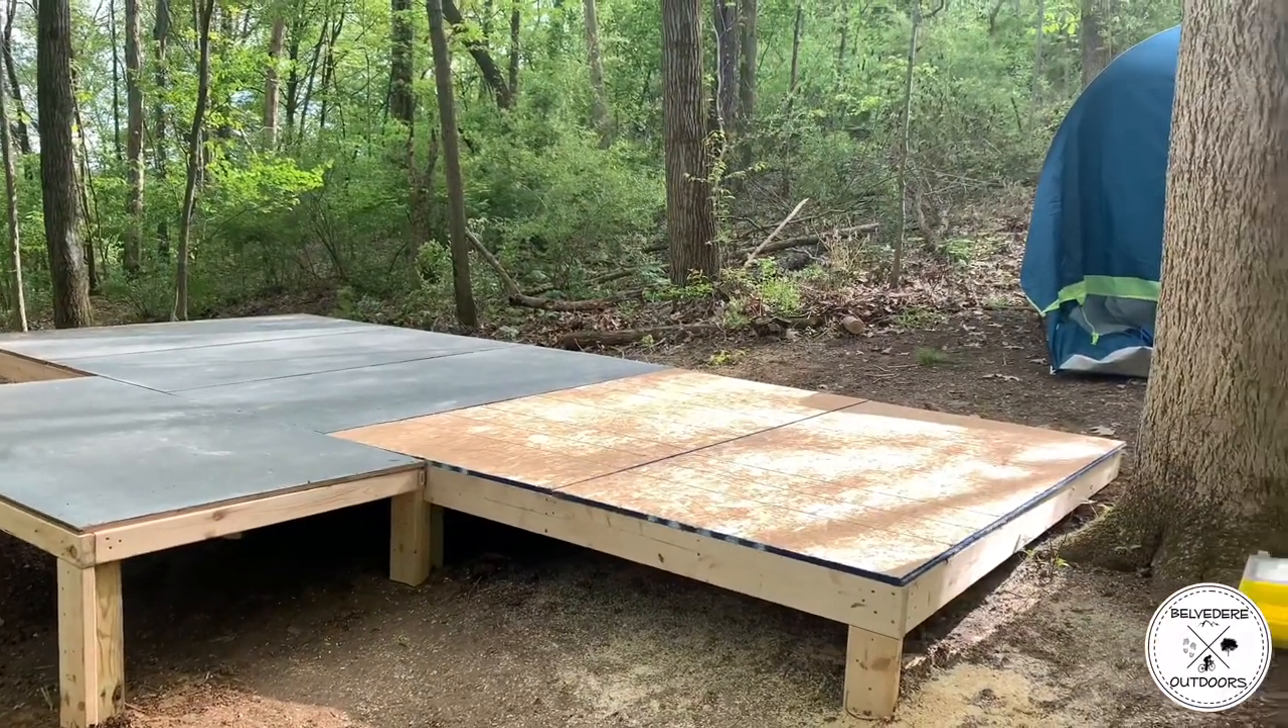We've got our framed out flooring down and we are ready to place the tent.